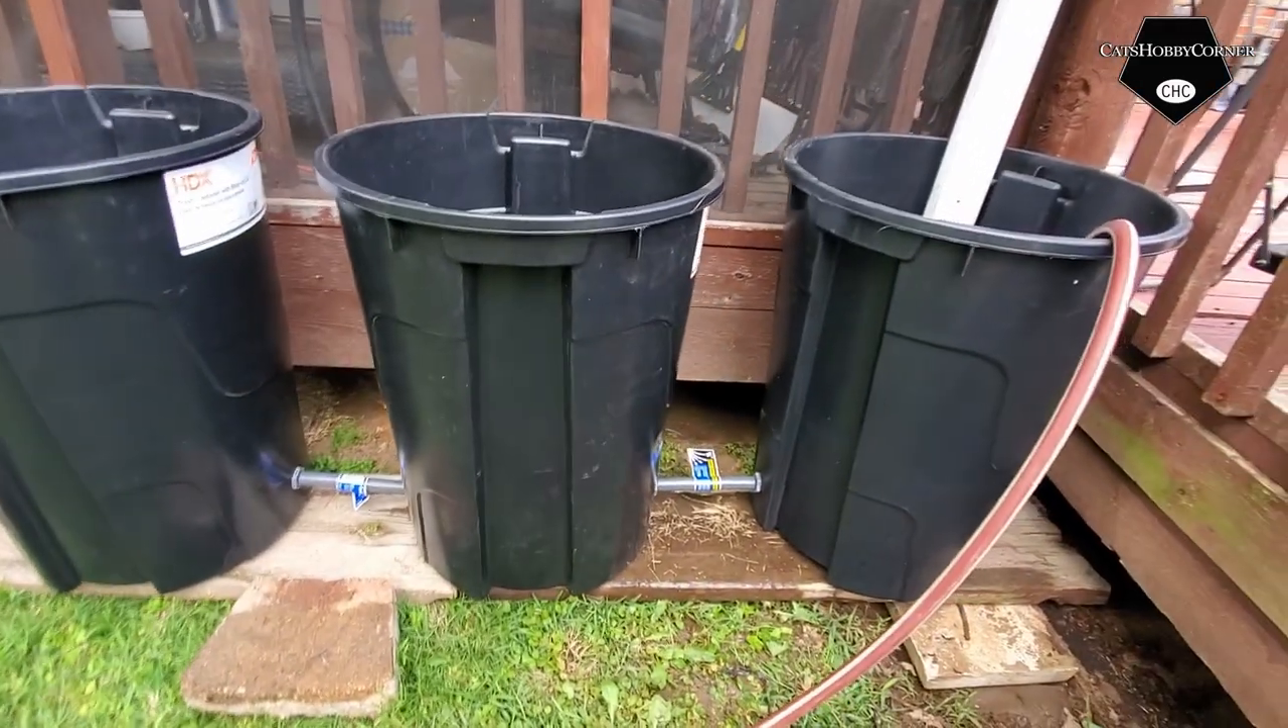All right guys so we got all three of the containers connected and set up.